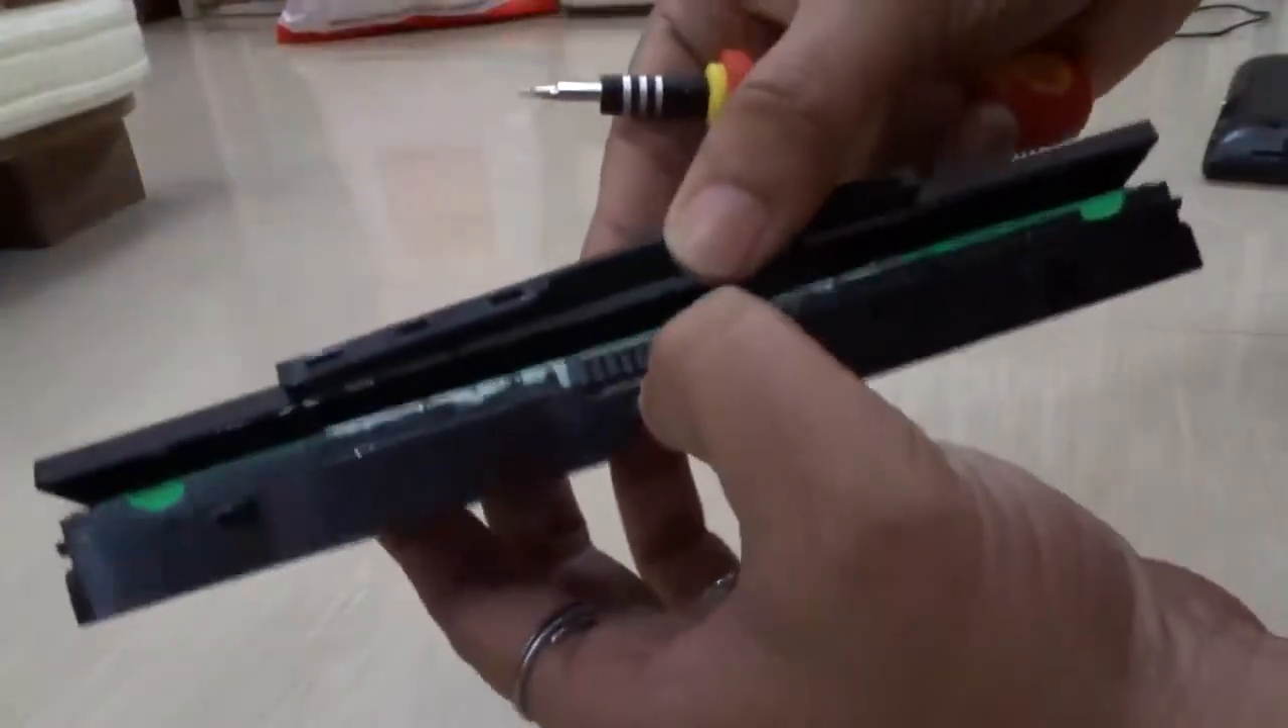You can see from here, I have opened the battery.